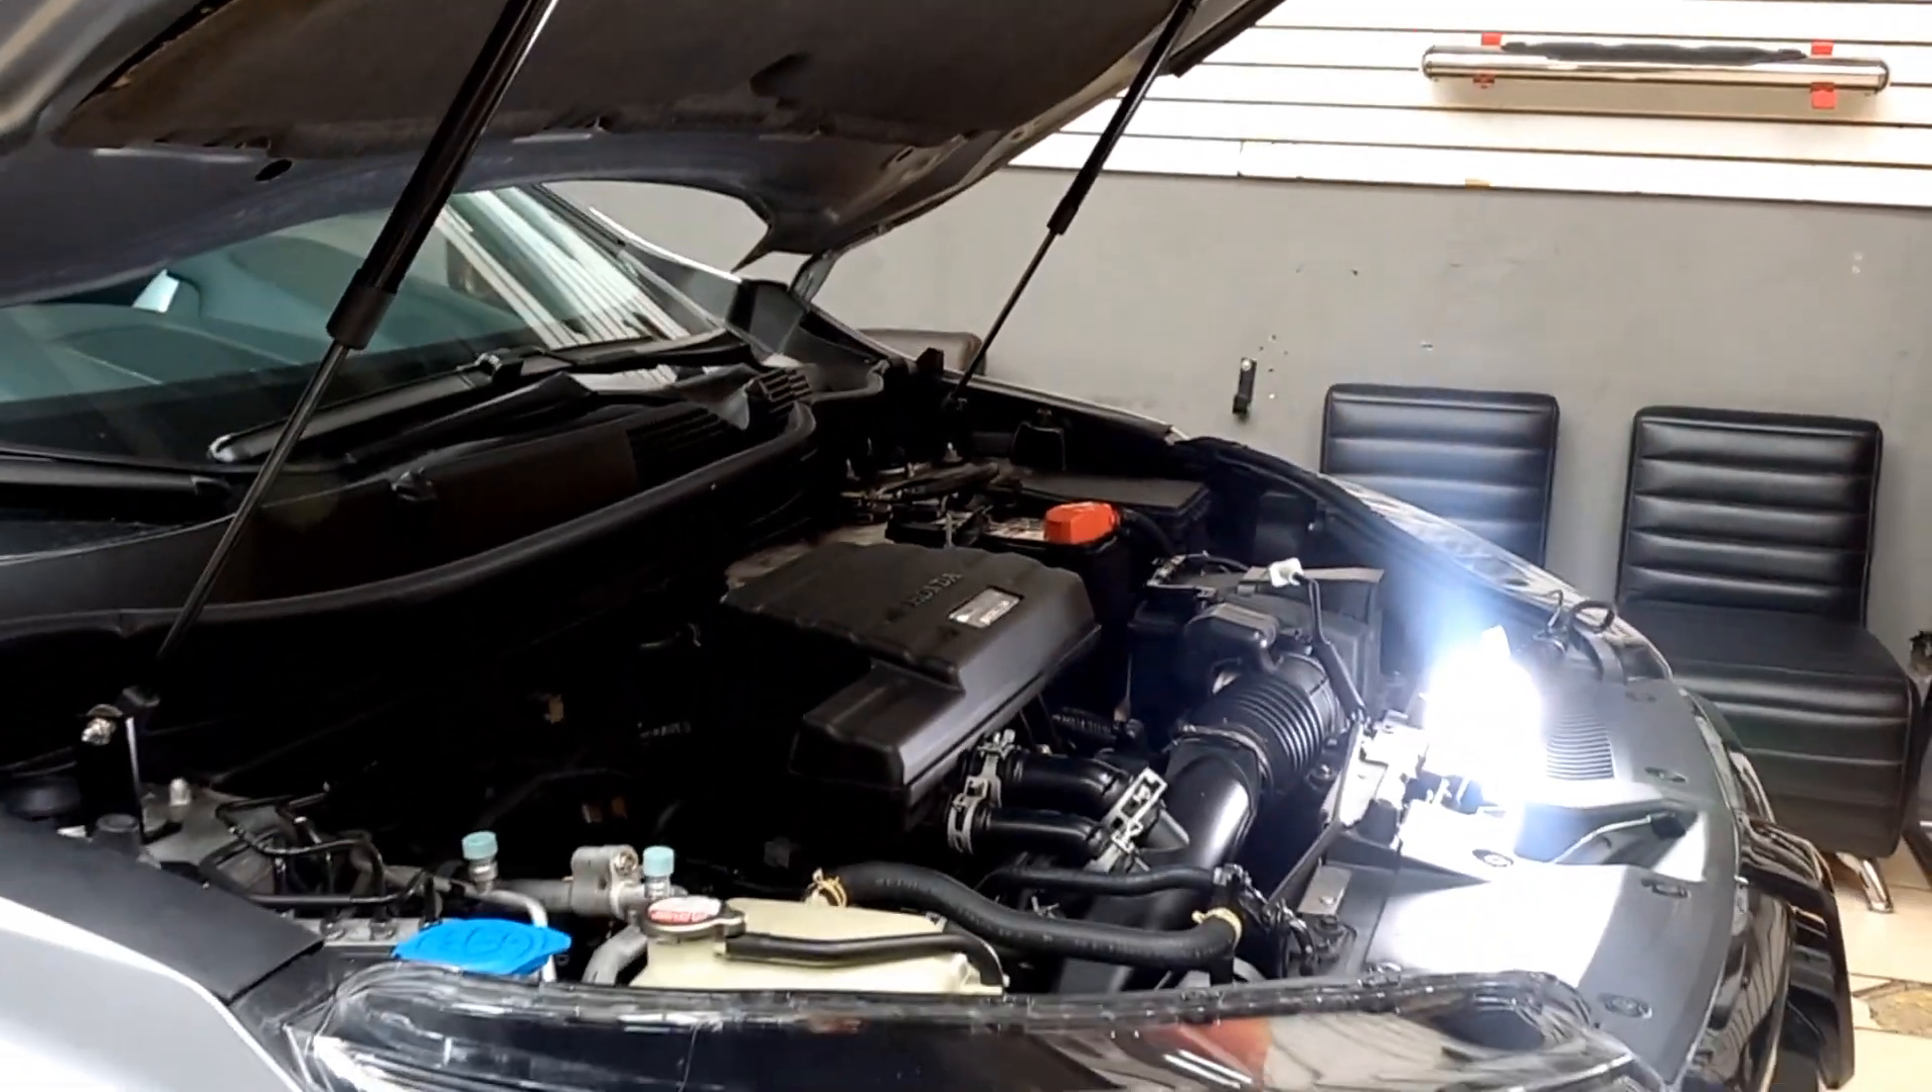Y aquí ya los podemos ver perfectamente colocados ambos amortiguadores para elevar el cofre.